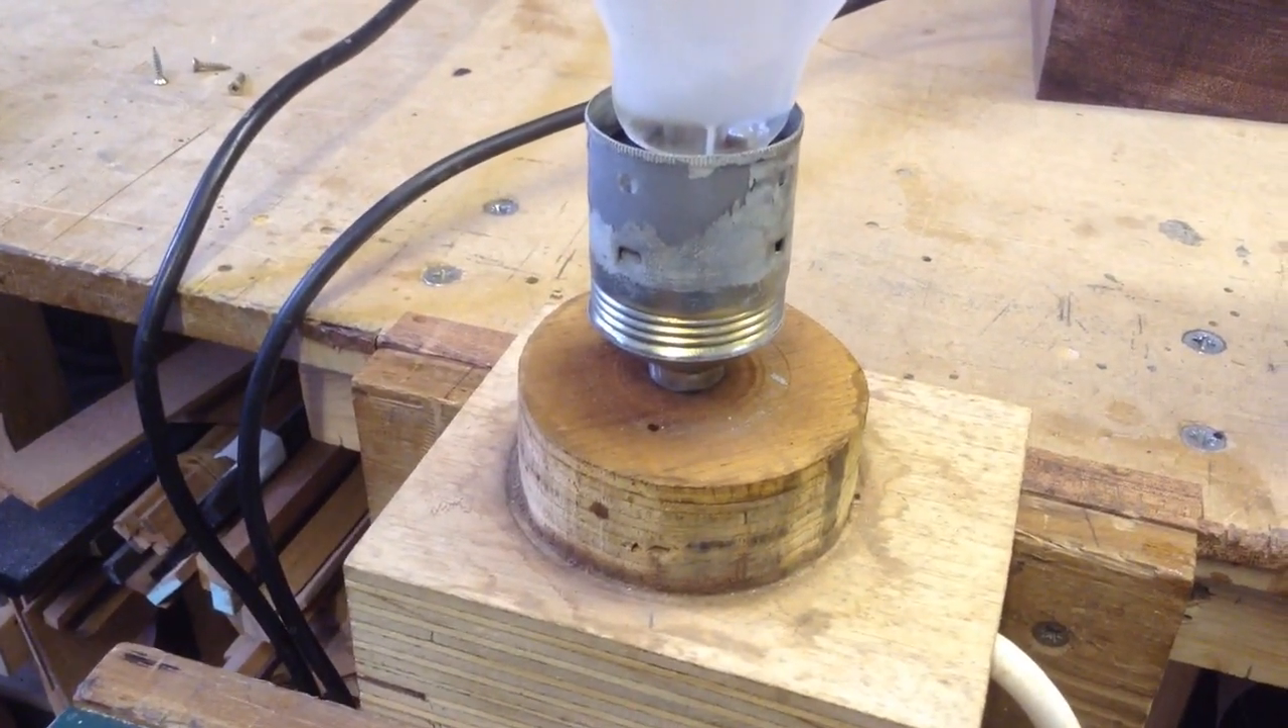And I just got a light bulb attachment, uh, fixed into this, uh, ceiling there that I've, I've also screwed into the base and then the cable just comes through.